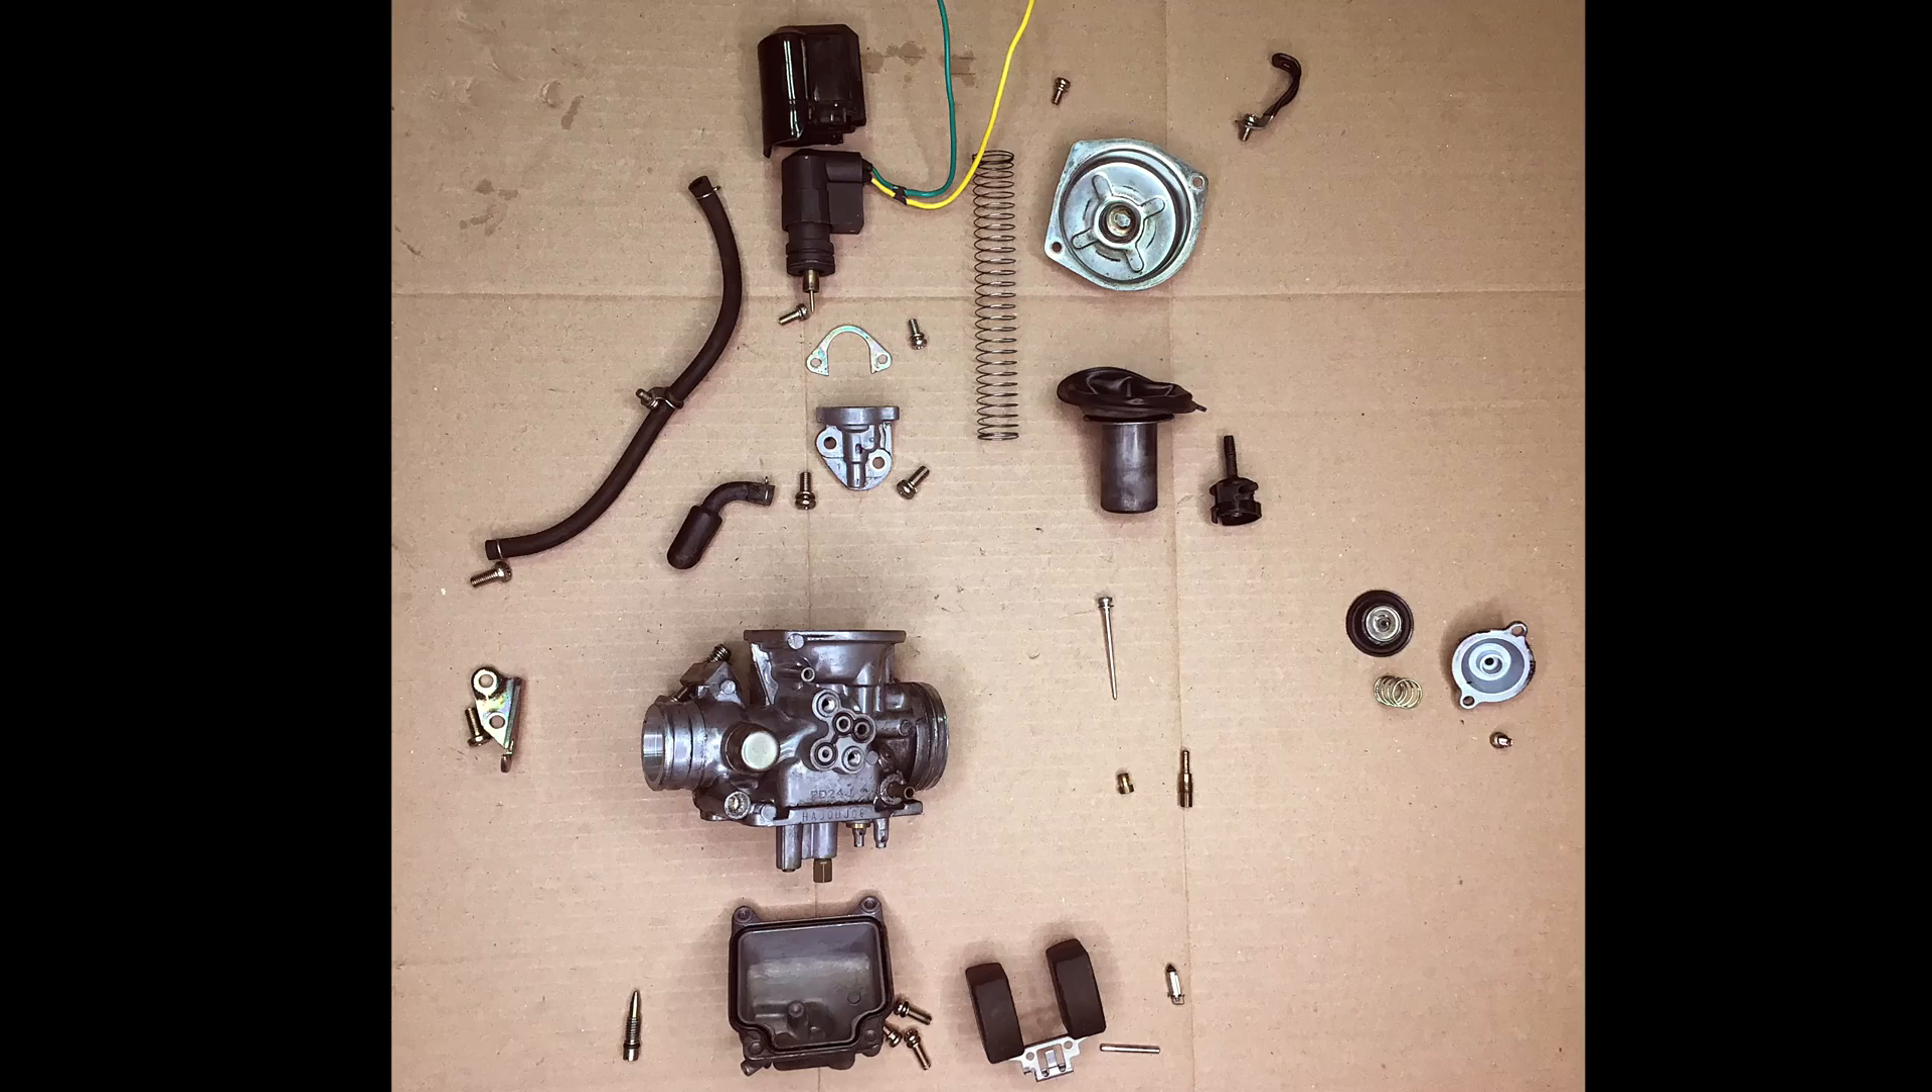And there it is, the GY6 carburetor in pieces.